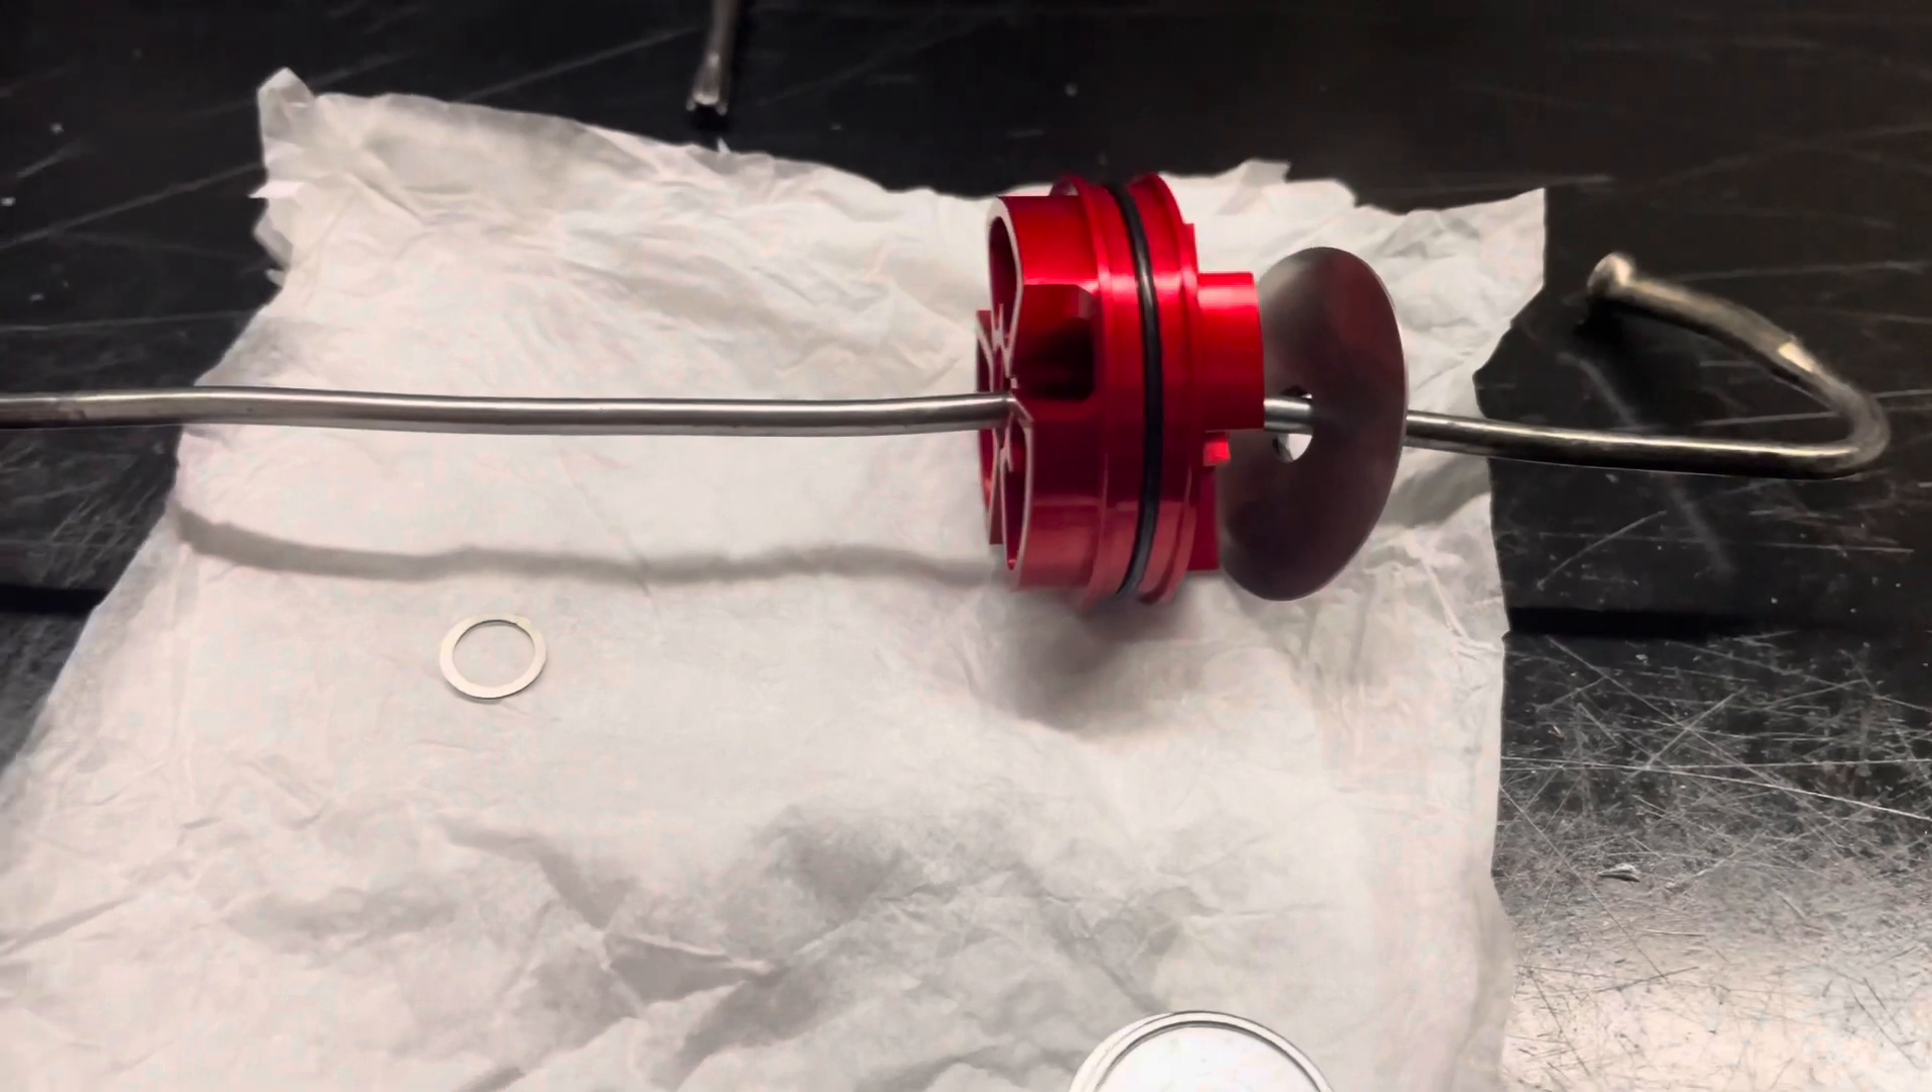The rebound shim stack and JBI suspension mid -valve piston has been slid onto our shim hanger tool.